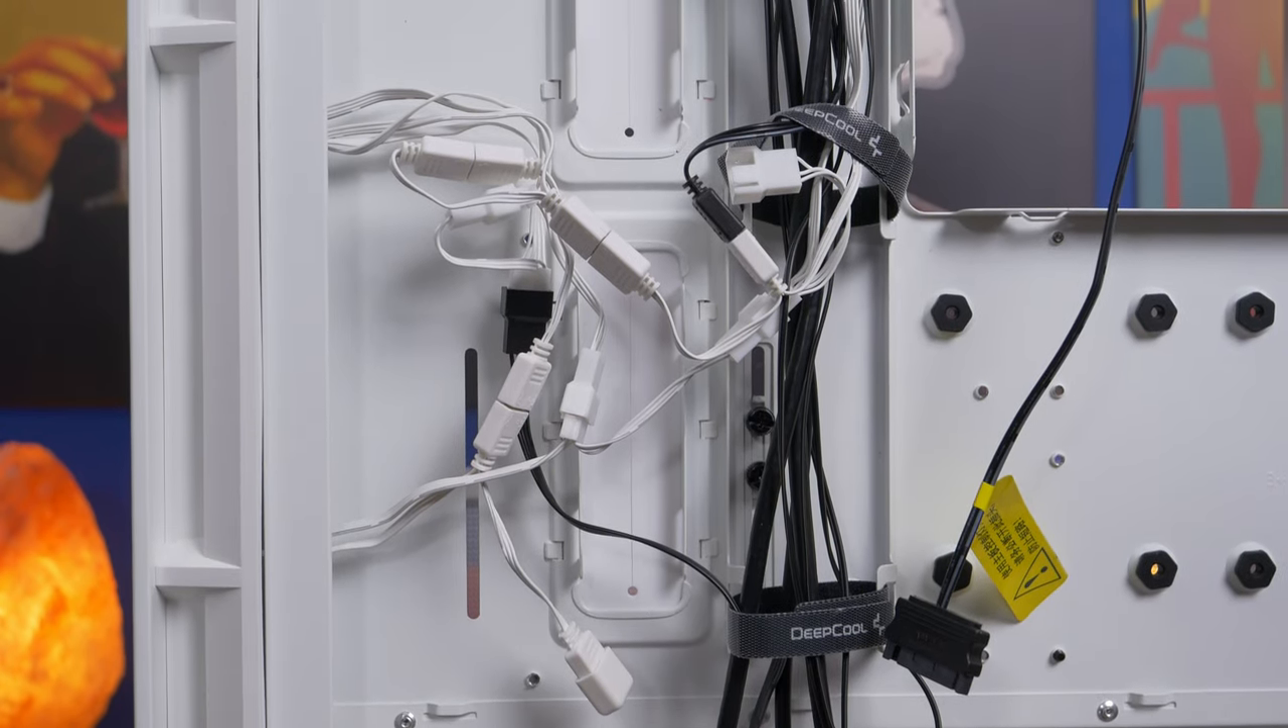On the left hand side you'll see a lot of white cables are already connected up and that's both the RGB lighting and the fan lighting for those front fans and the rear one as well.